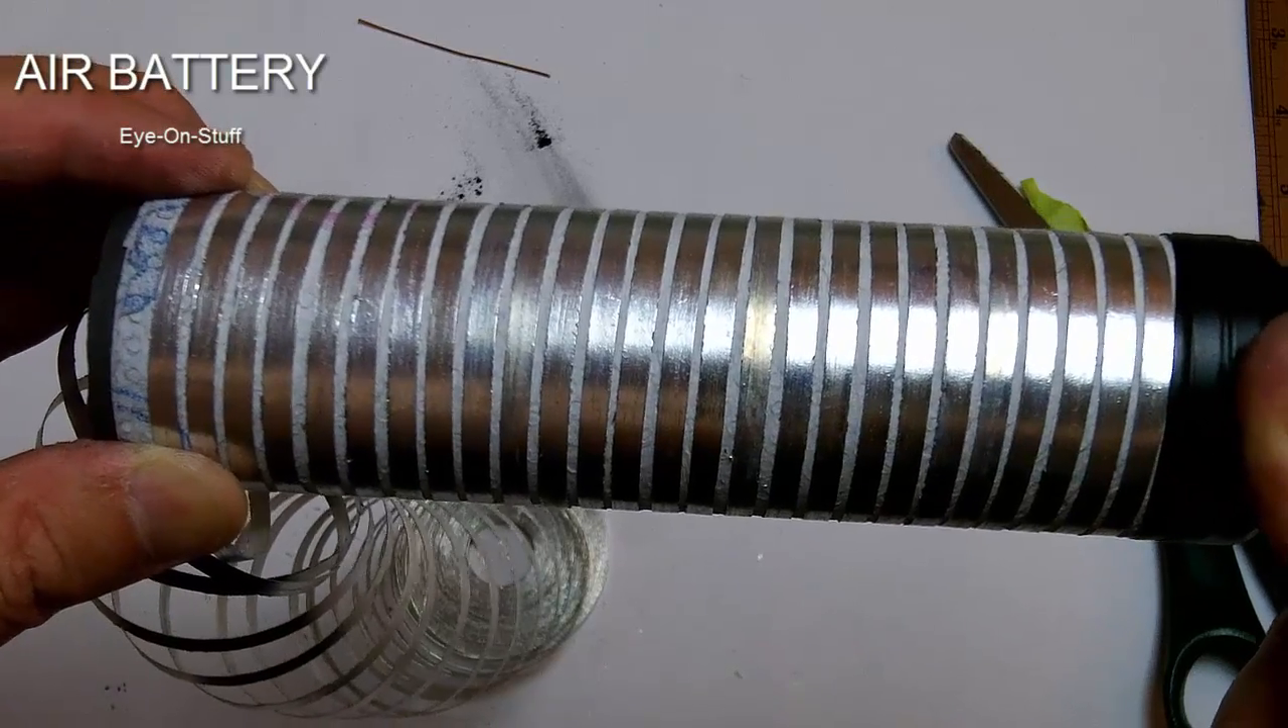Okay, so here is the rod wrapped with magnesium ribbon.